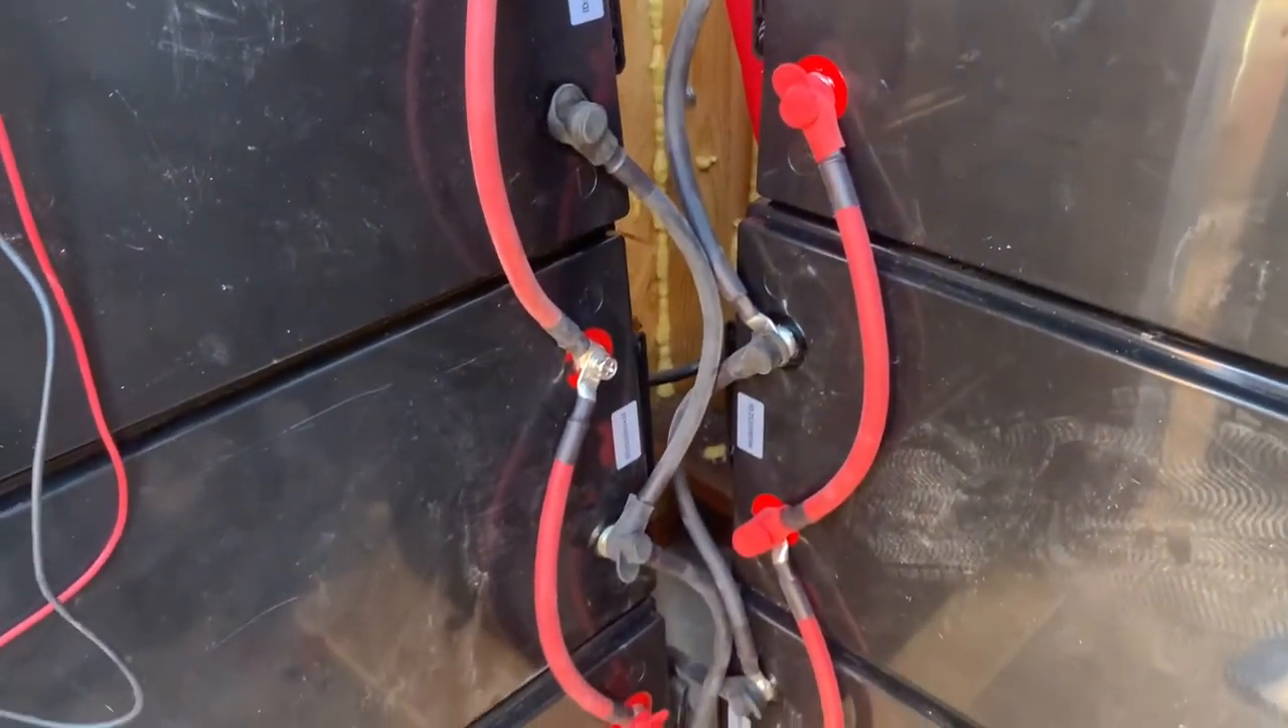I have these boots for the lugs. I'm missing a couple and need to get another bag.